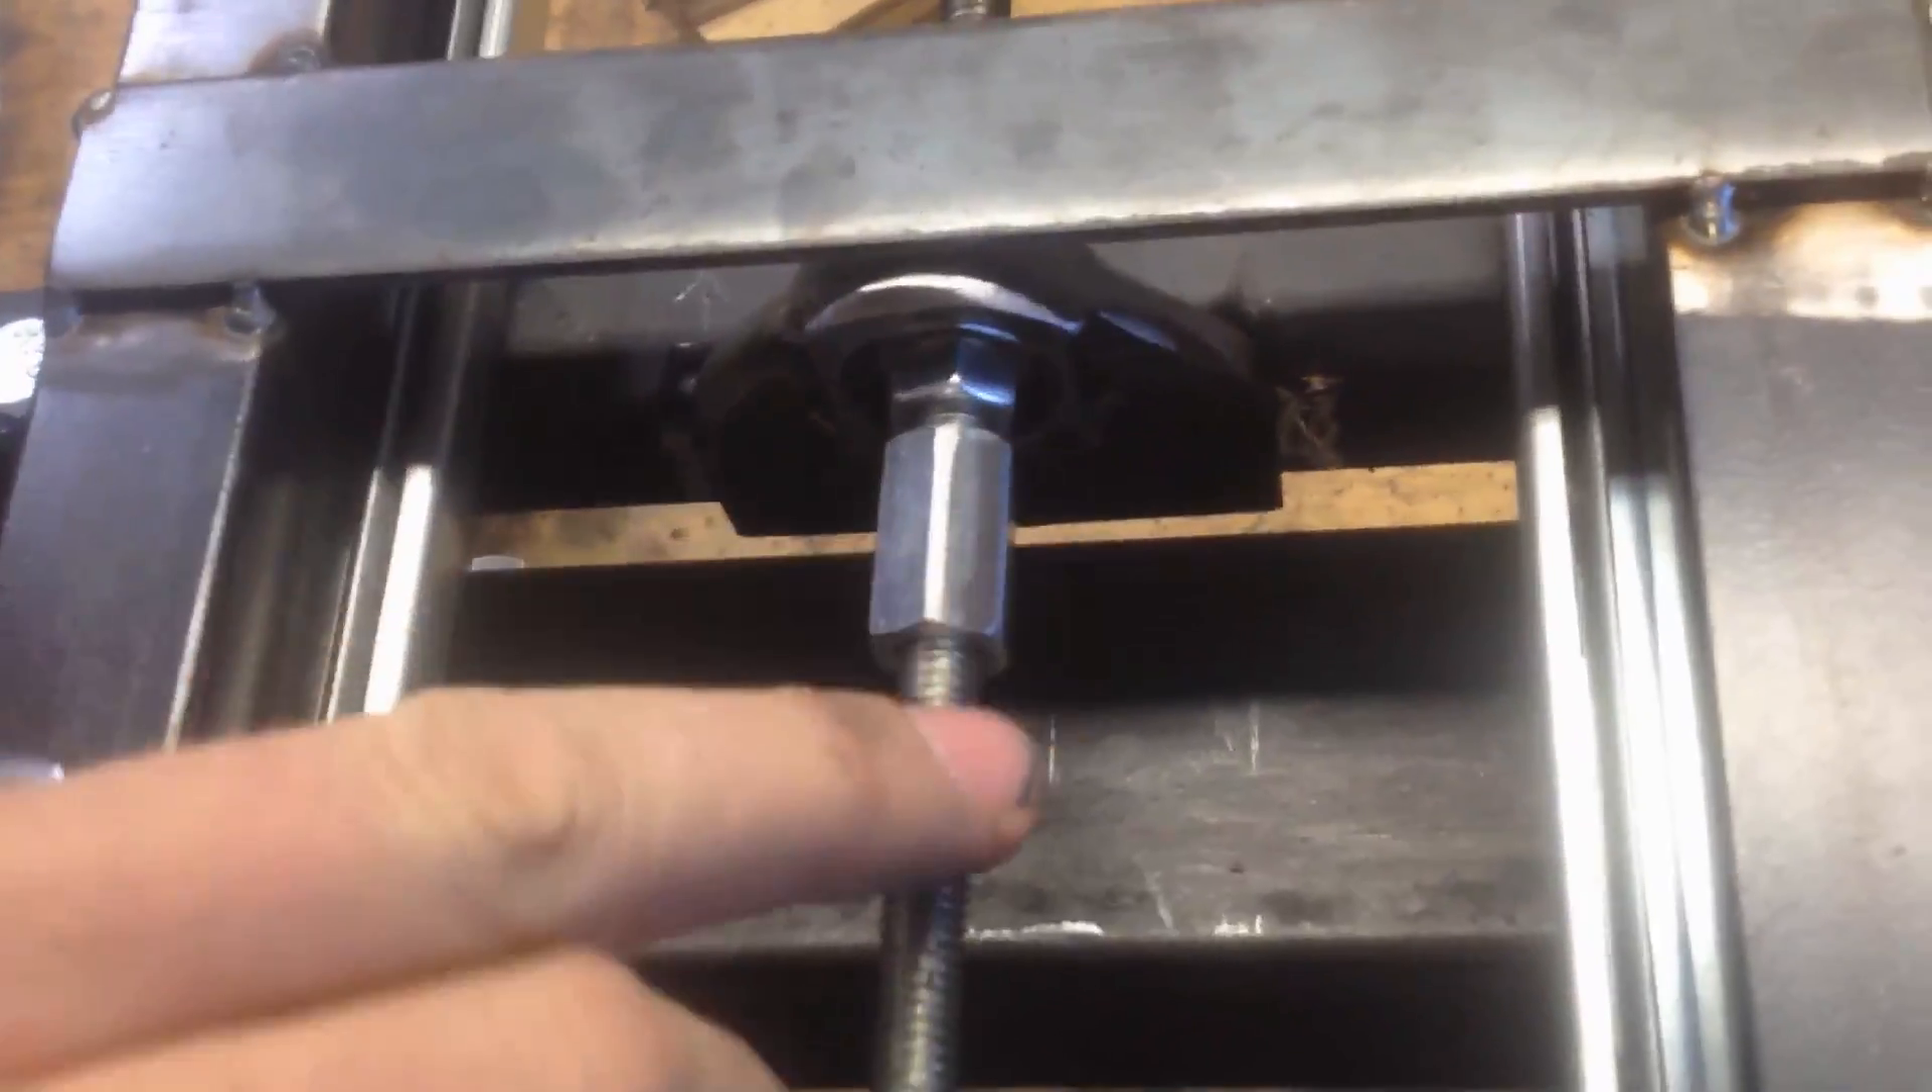I got the lead screw in.